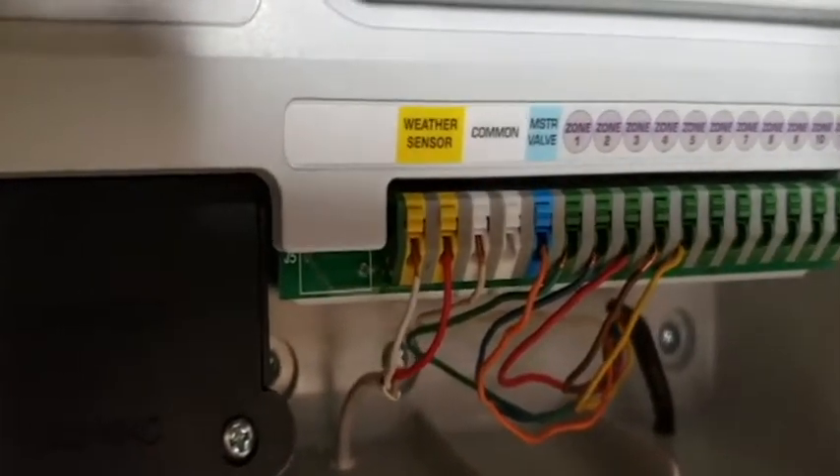We had an extra wire from the cable going to the various sprinkler shutoff valves and that orange wire there you can see is hooked up to the master valve.